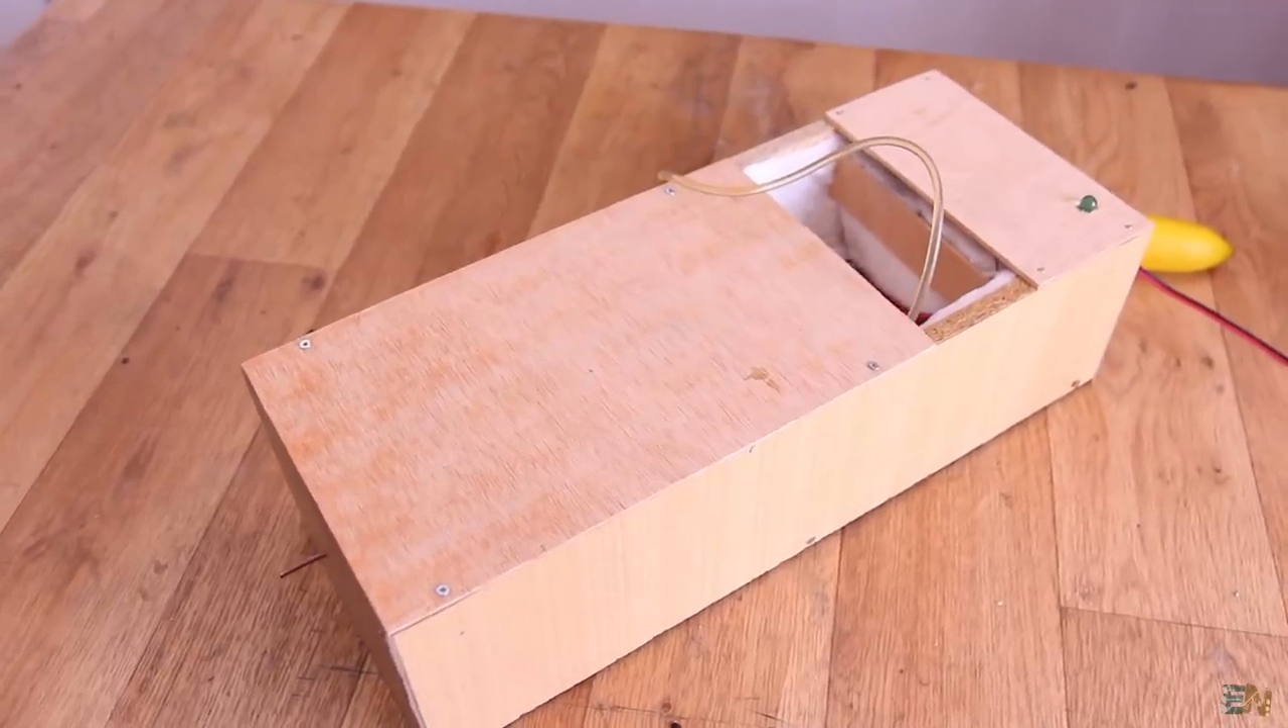I add the final top part using some screws. The smoke machine is ready.